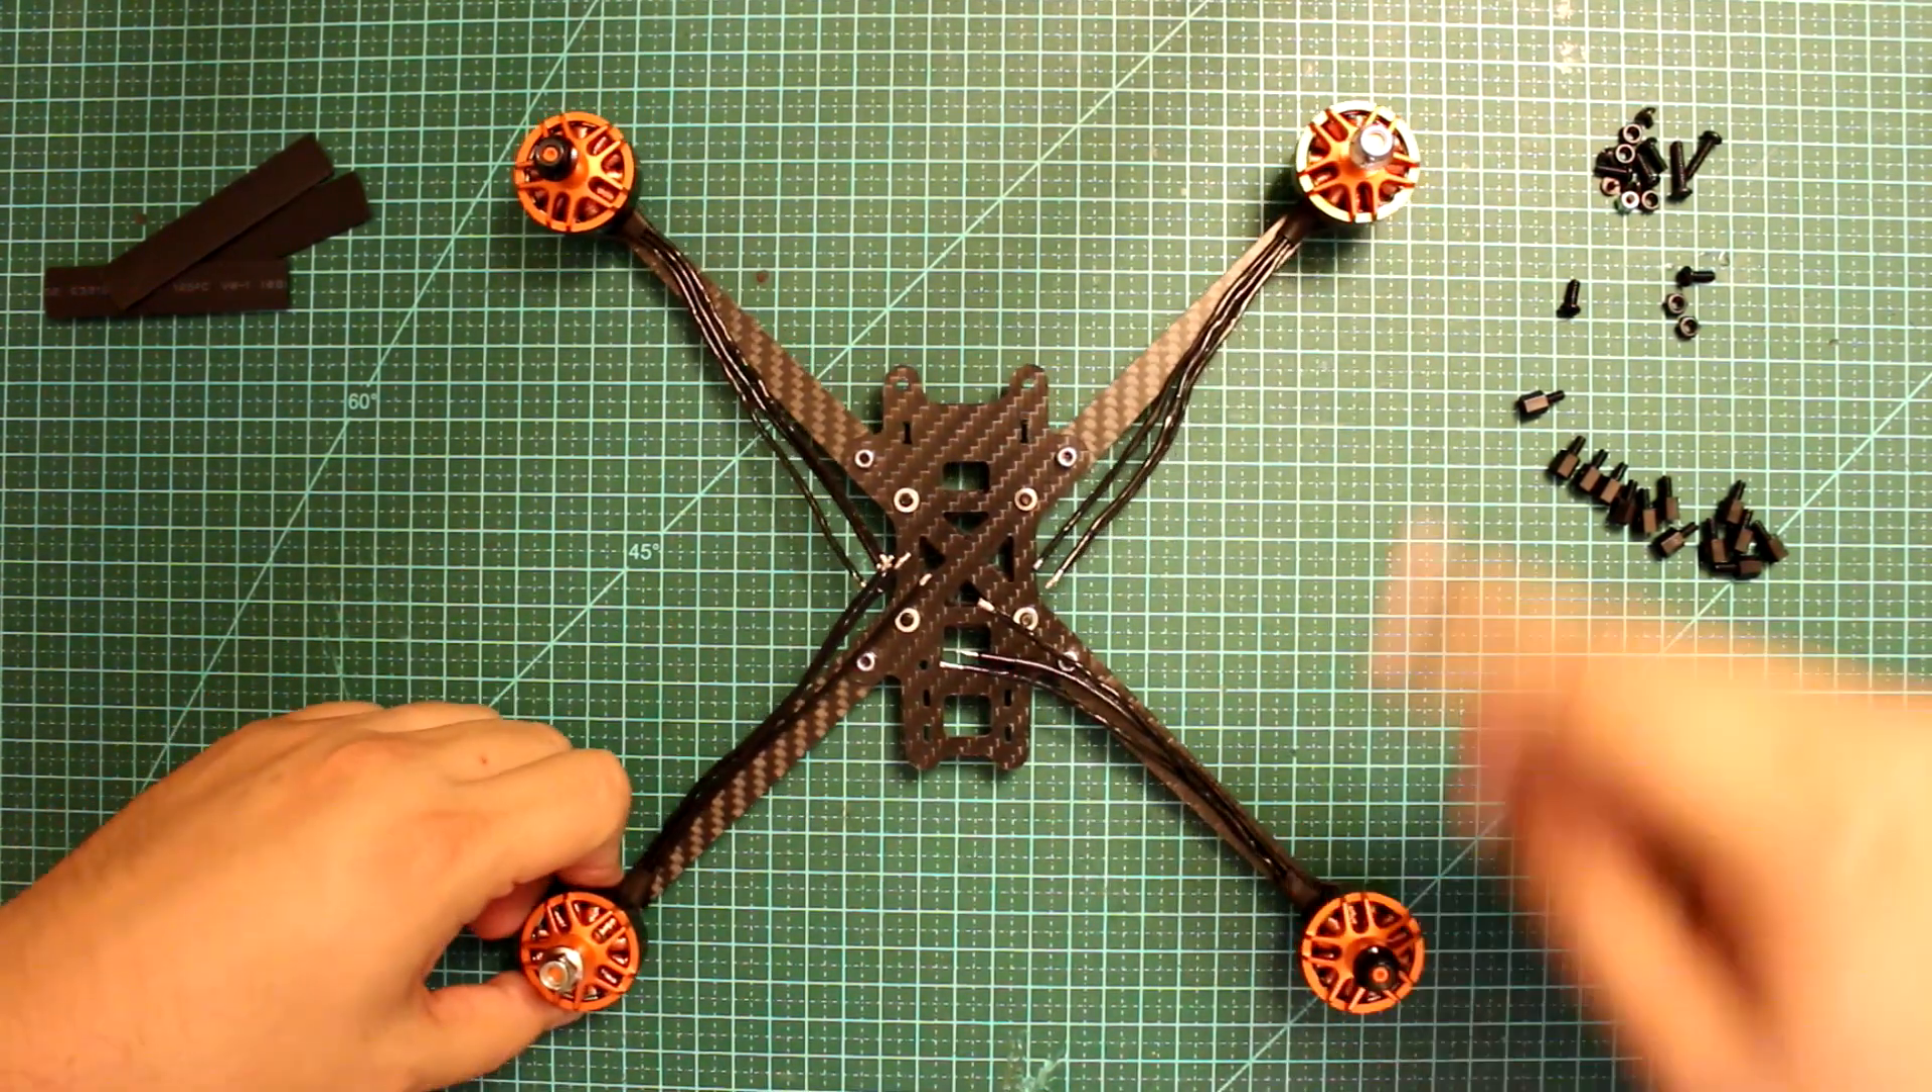Já fixei aqui os 4 motores, né? Tudo na ordem correta Preto Prata Prata Preto.